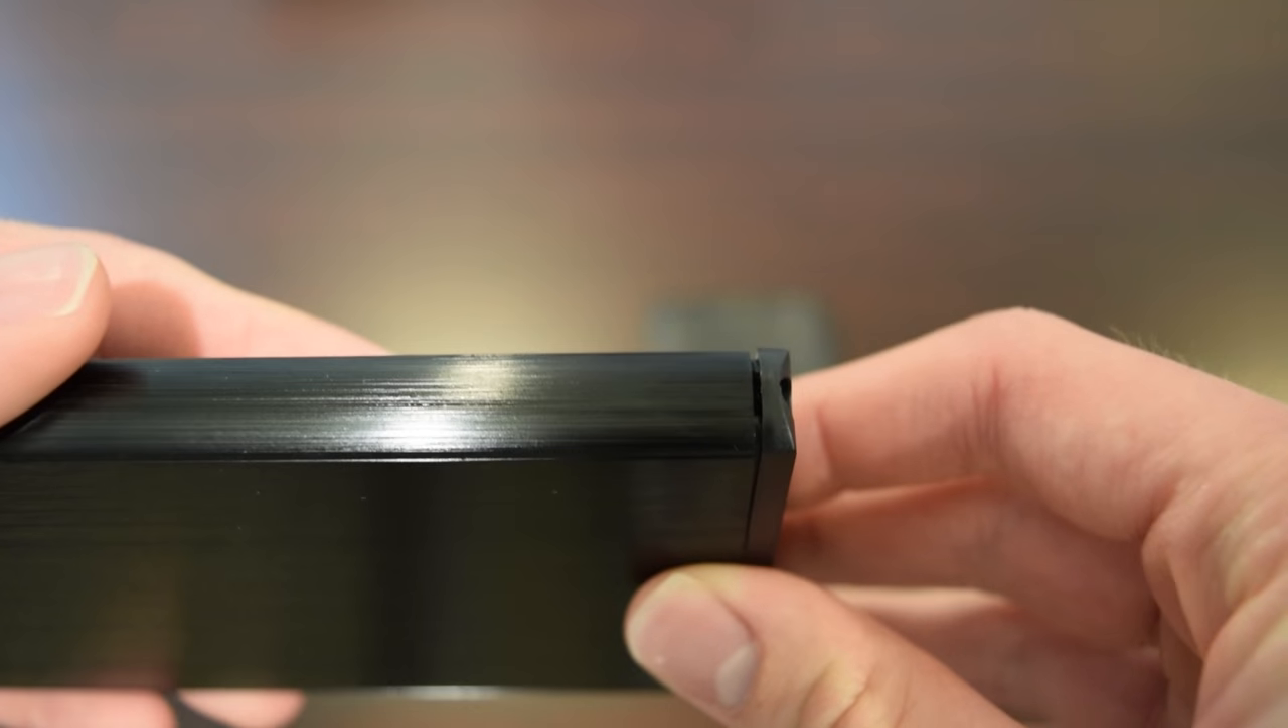And here's a better look at the gap between the front panel and the chassis of the drive enclosure. As you can see, it's not too big, but it is noticeable.